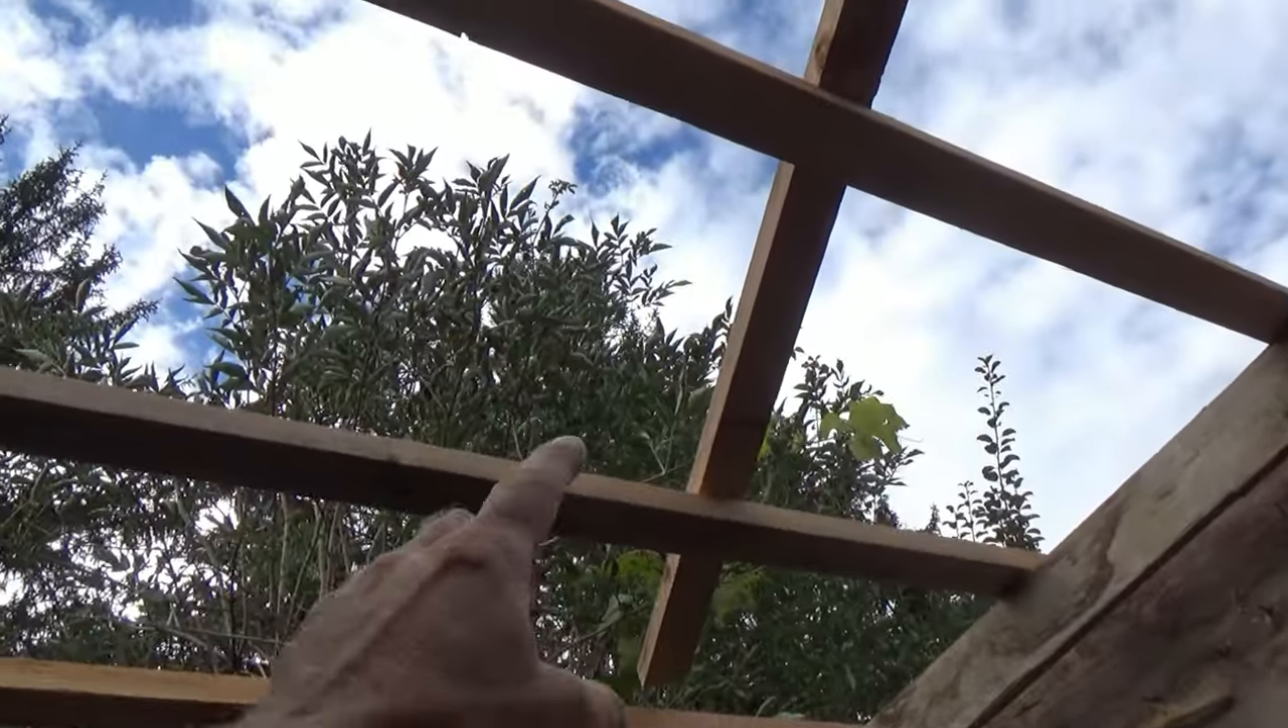Hier oben ist jetzt die Dachverlattung soweit drin.